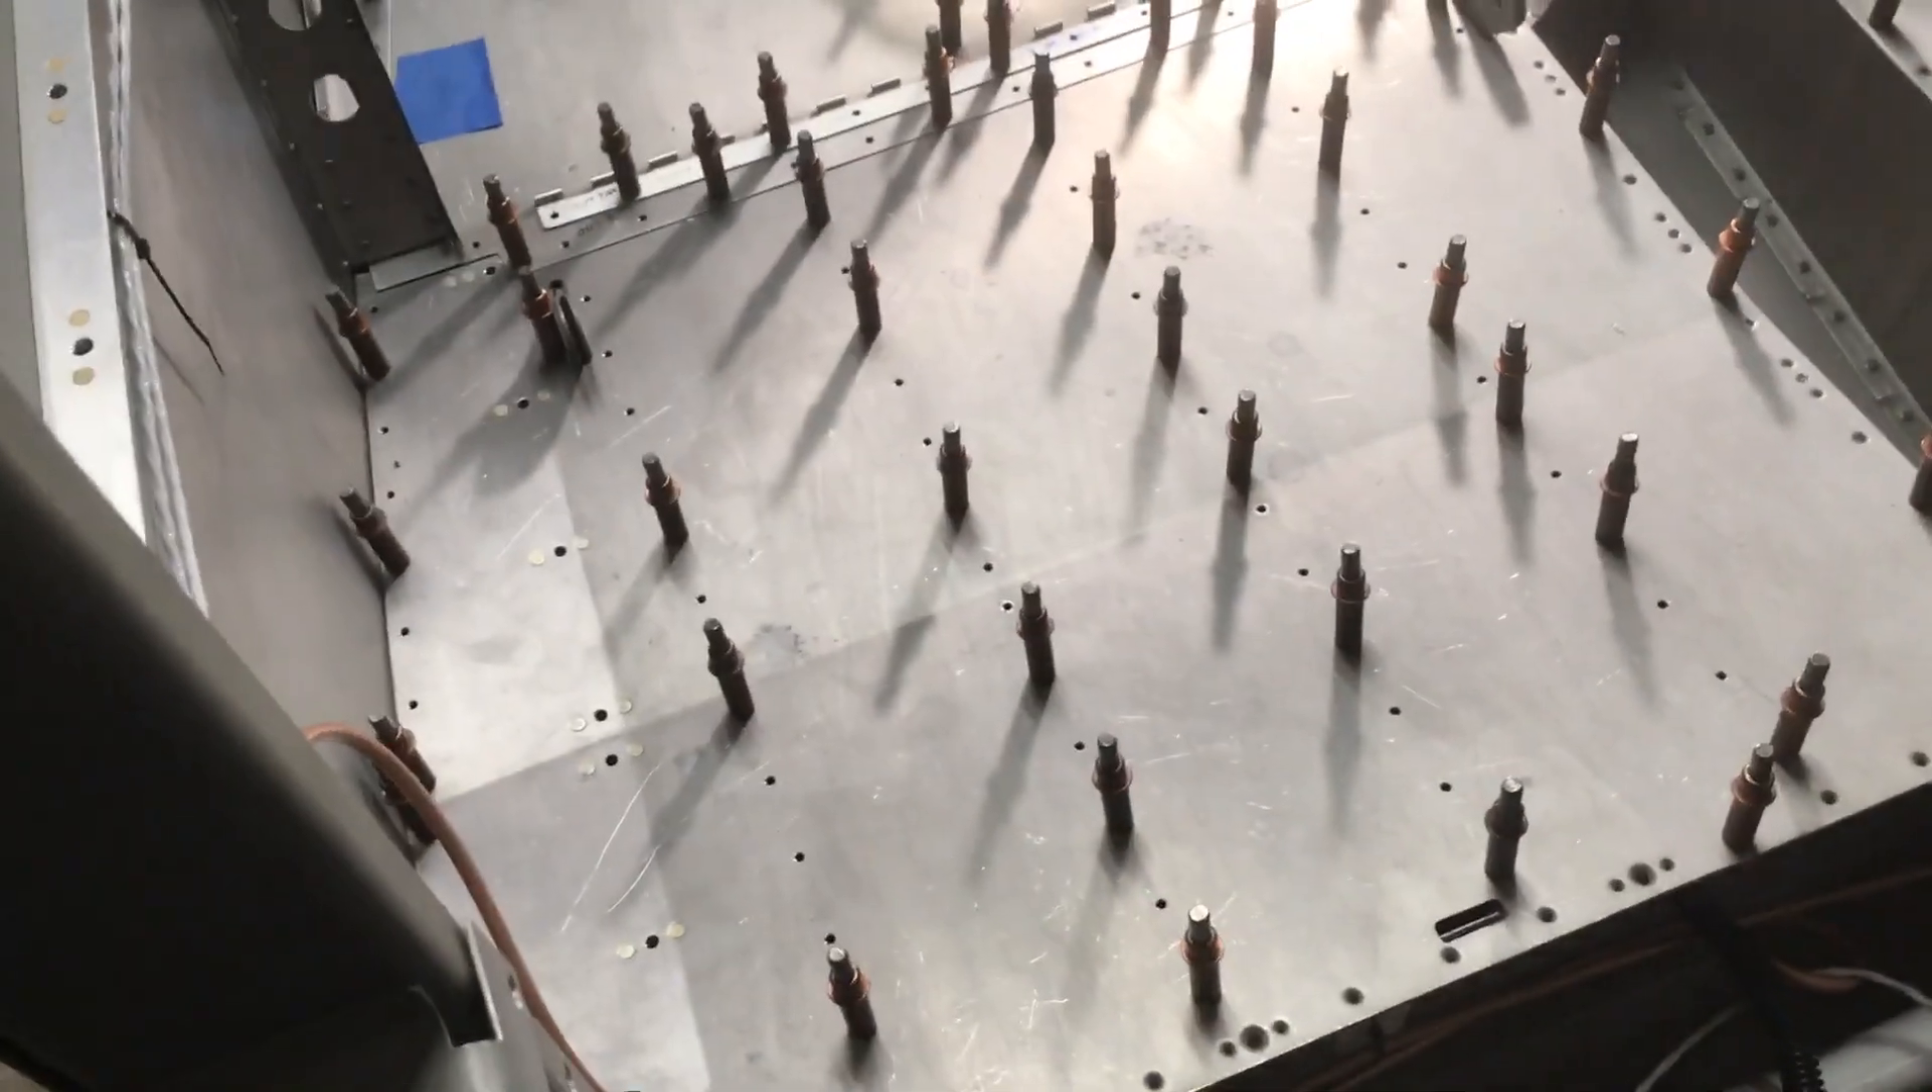Over here at the airplane, or what's supposed to become an airplane, that's the rear seat, right rear seat pan with CLECOs in it ready to go and there's the baggage floor.